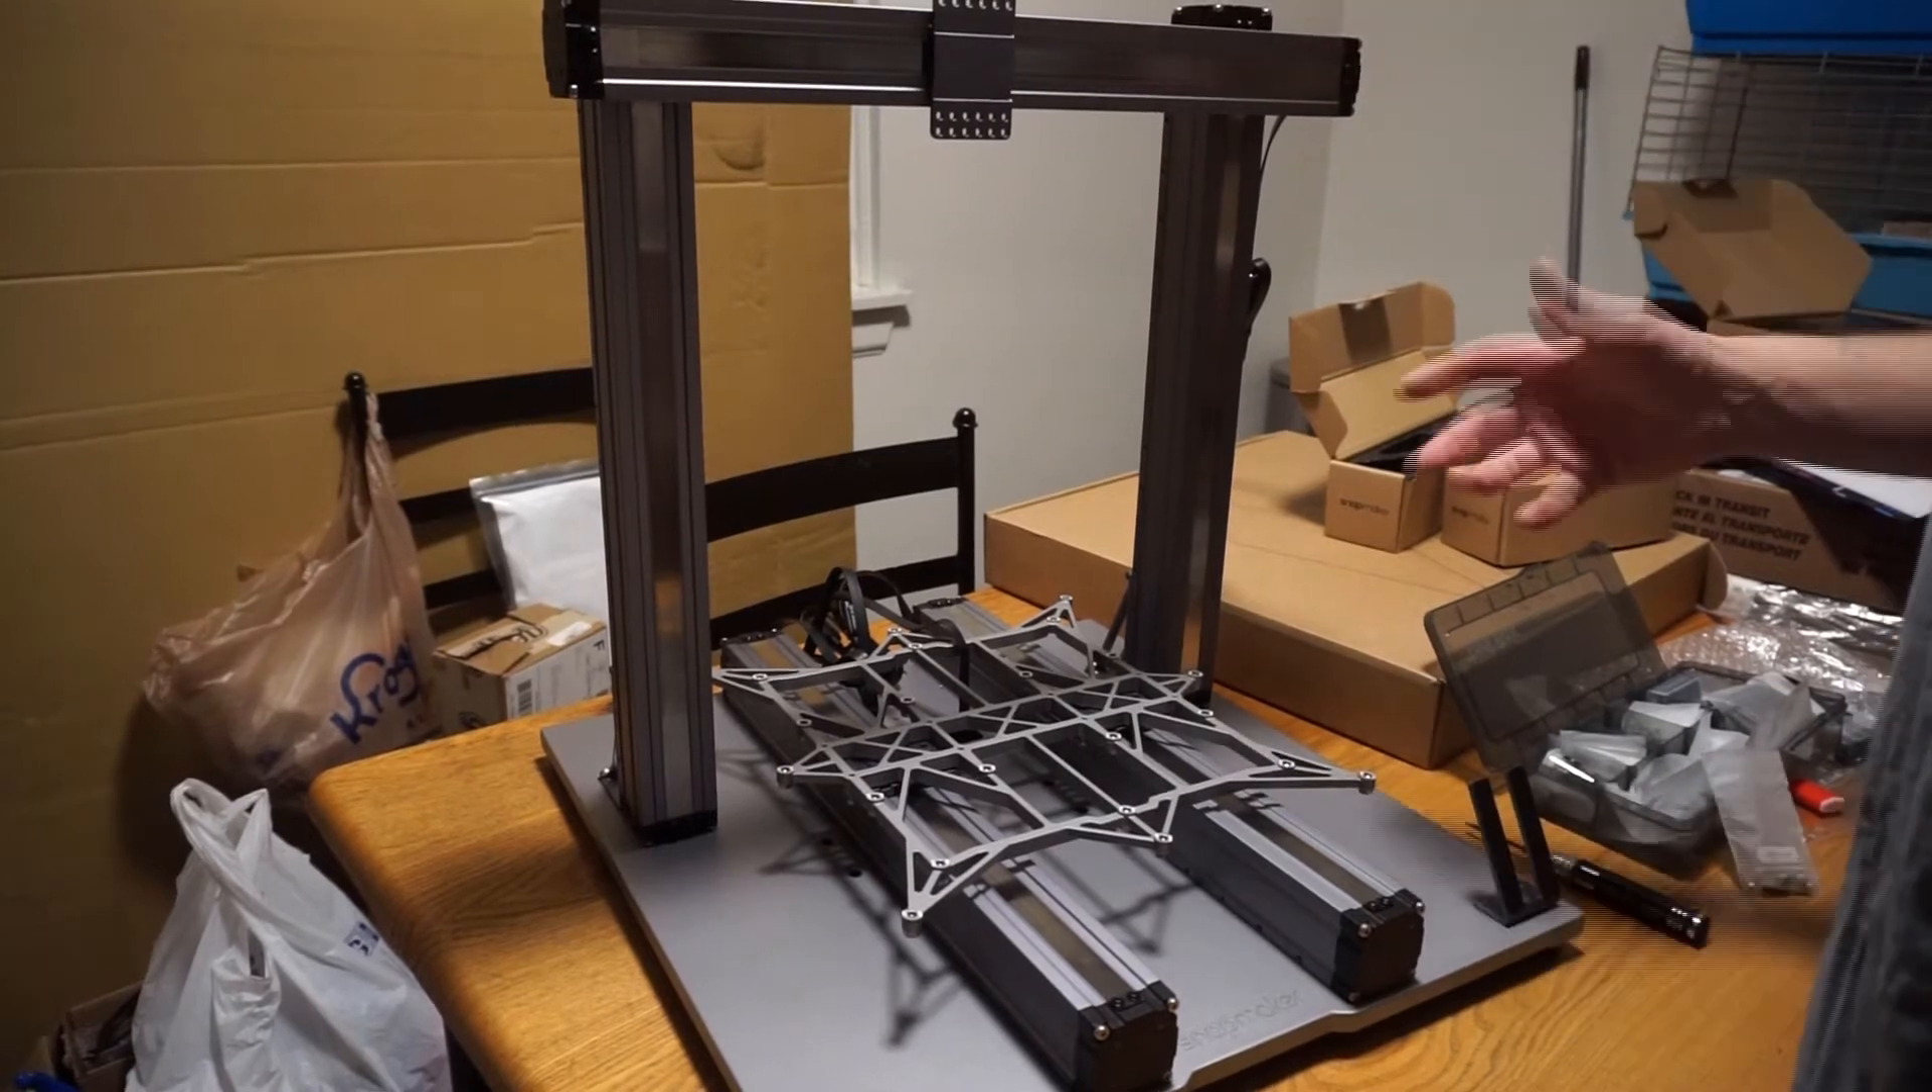So now we have secured the horizontal bar to the z -axis.